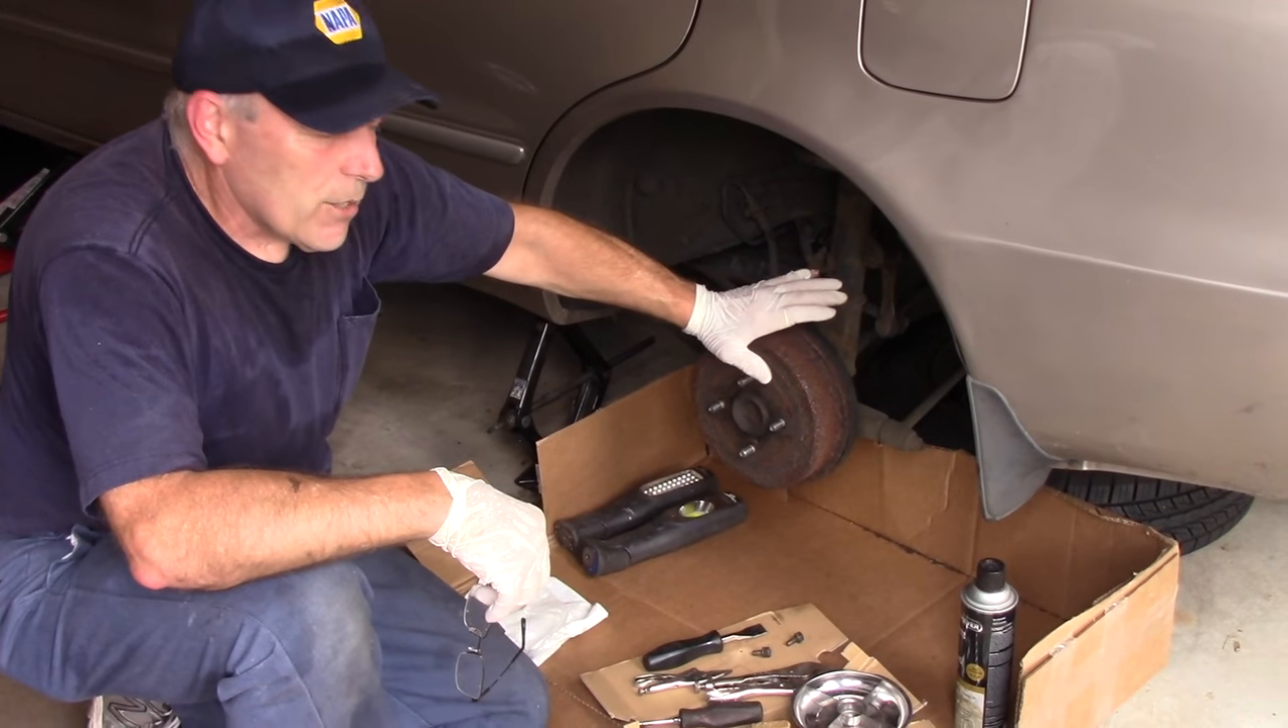So now we have the wheel is off the car. We need to get the drum off.